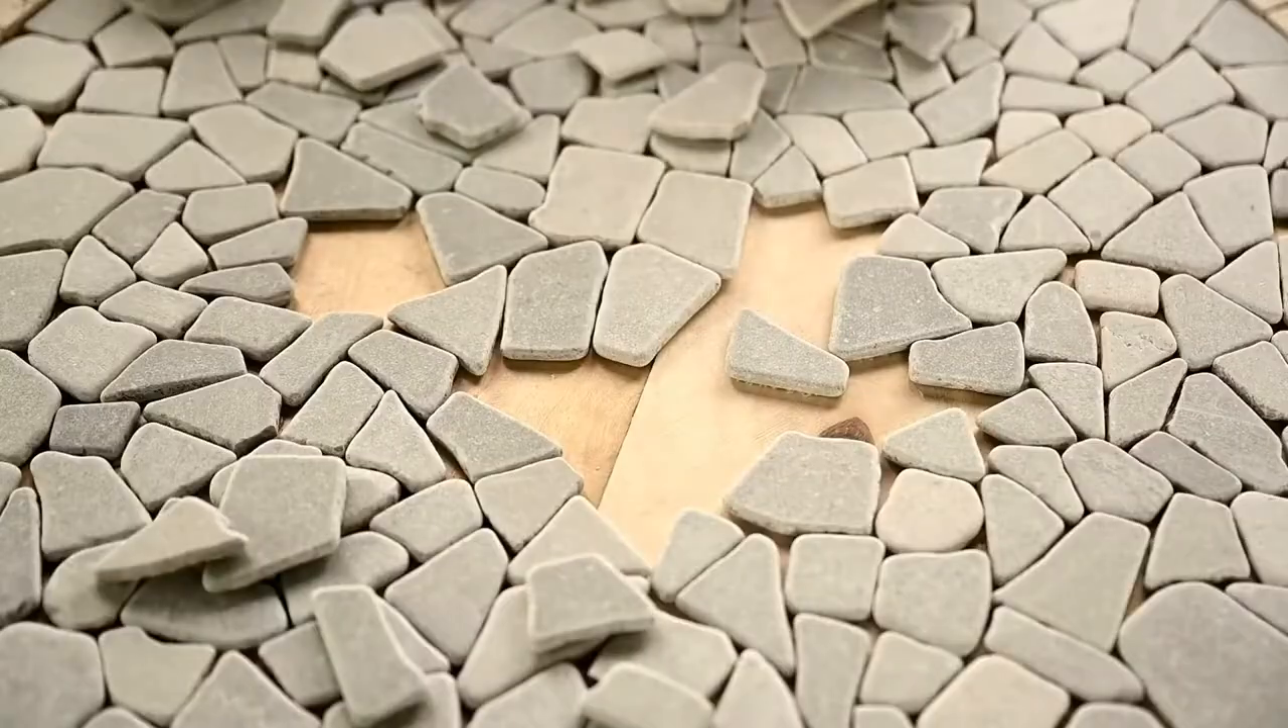There were very large gaps between the stones on the tiles.